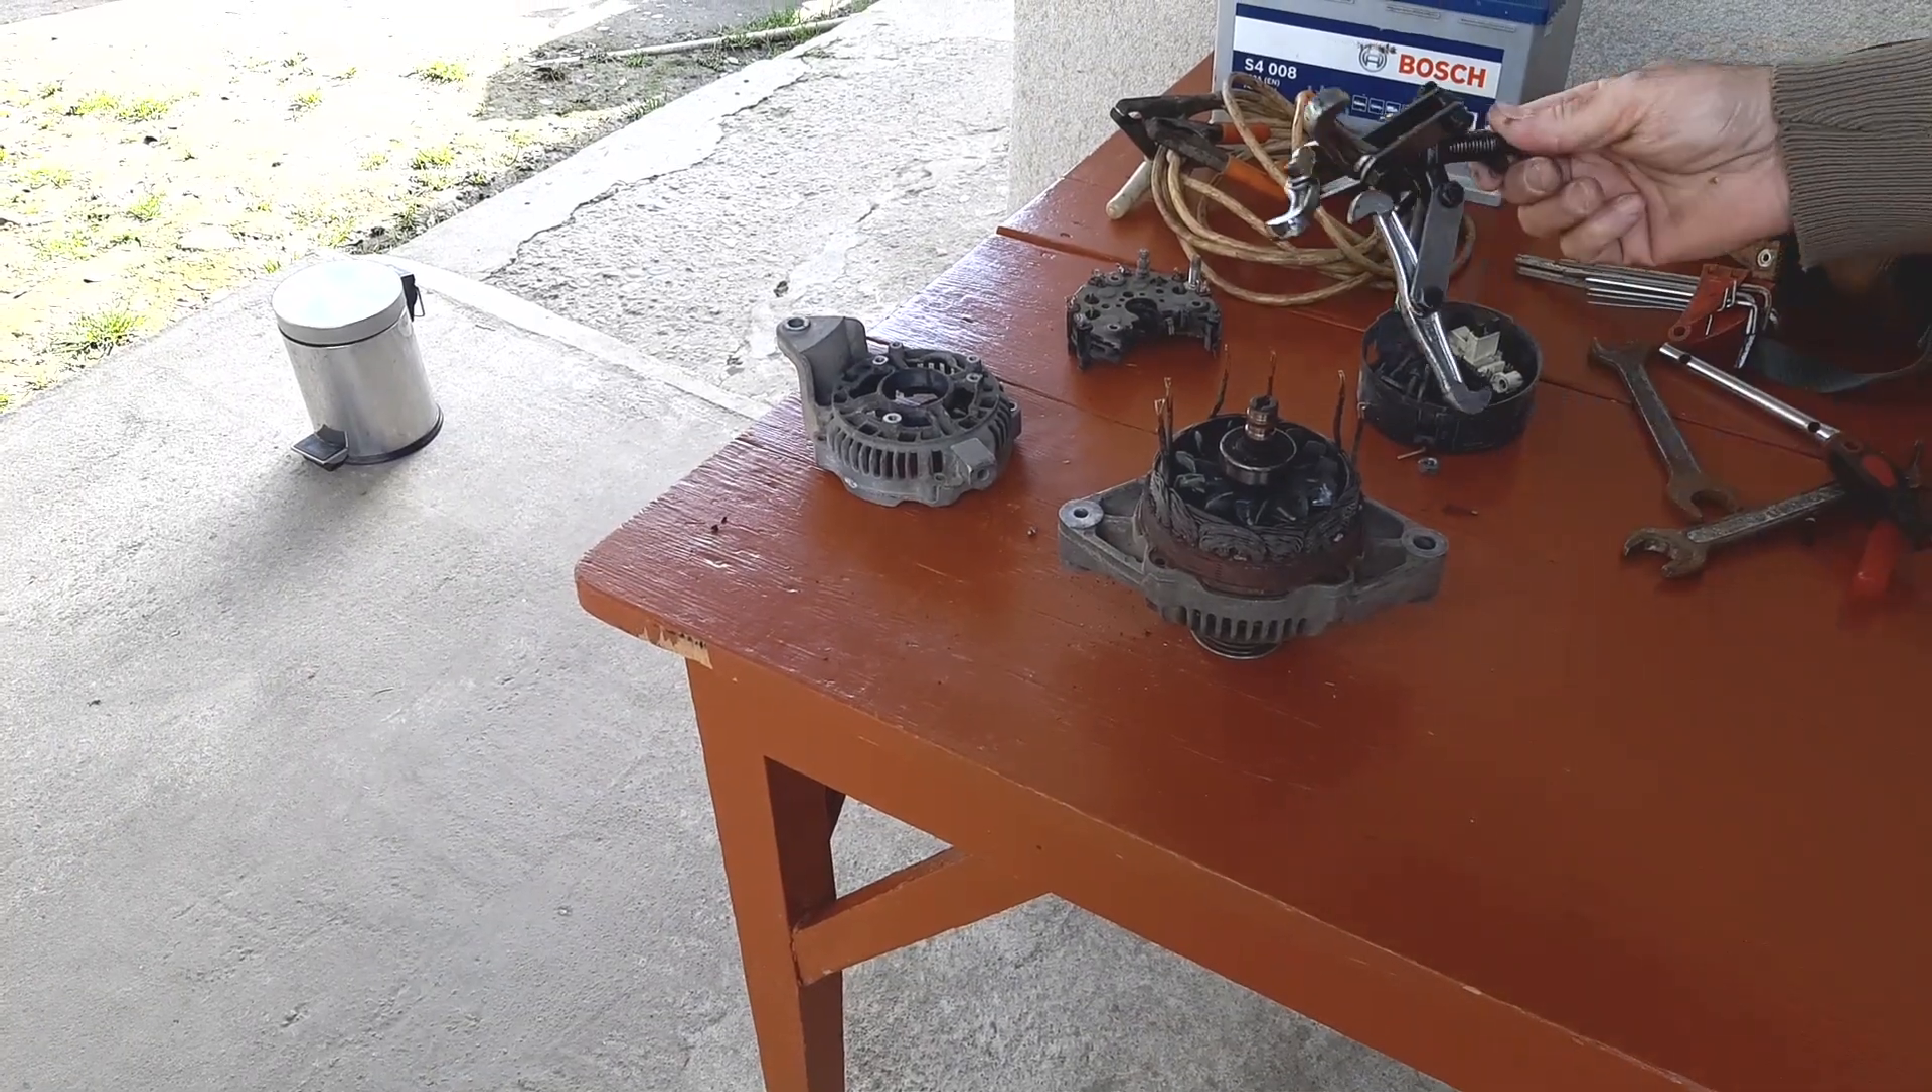Ok, meanwhile I have taken the alternator apart, and now I'll explain why I don't use this kind of puller for removing the bearing.